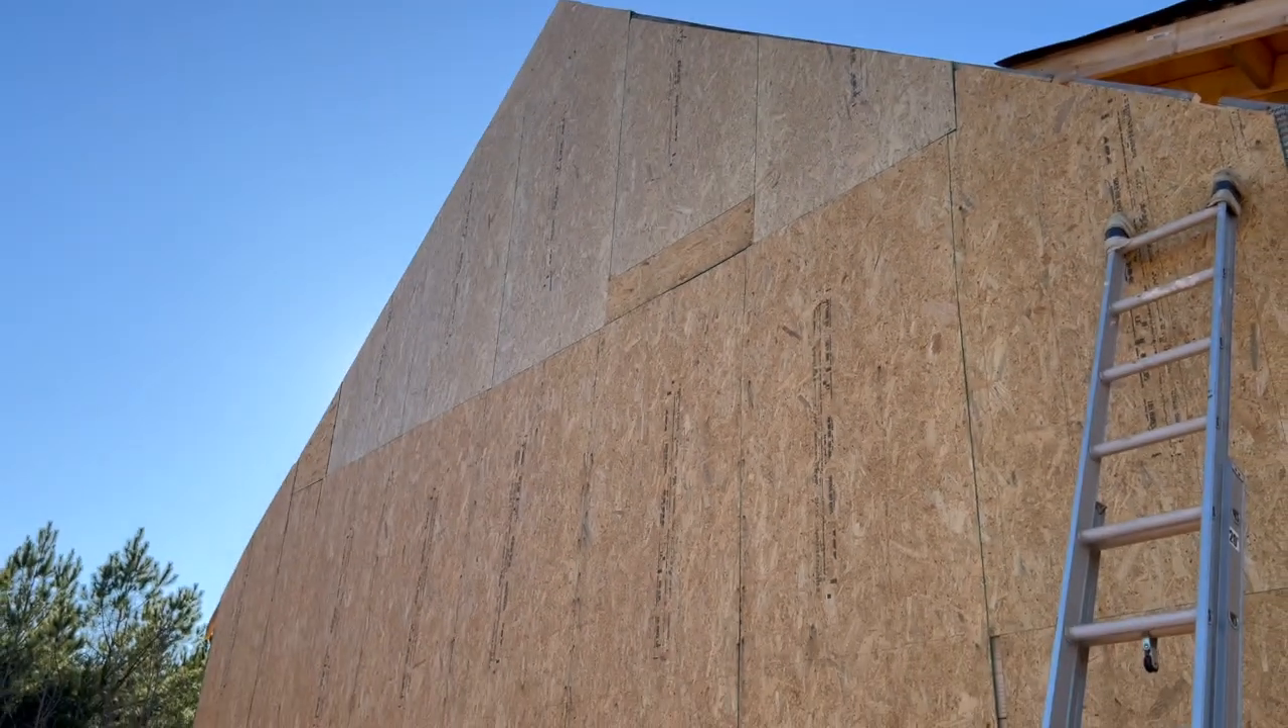I got my plywood covering the peak, so now we have the real shape of the house.